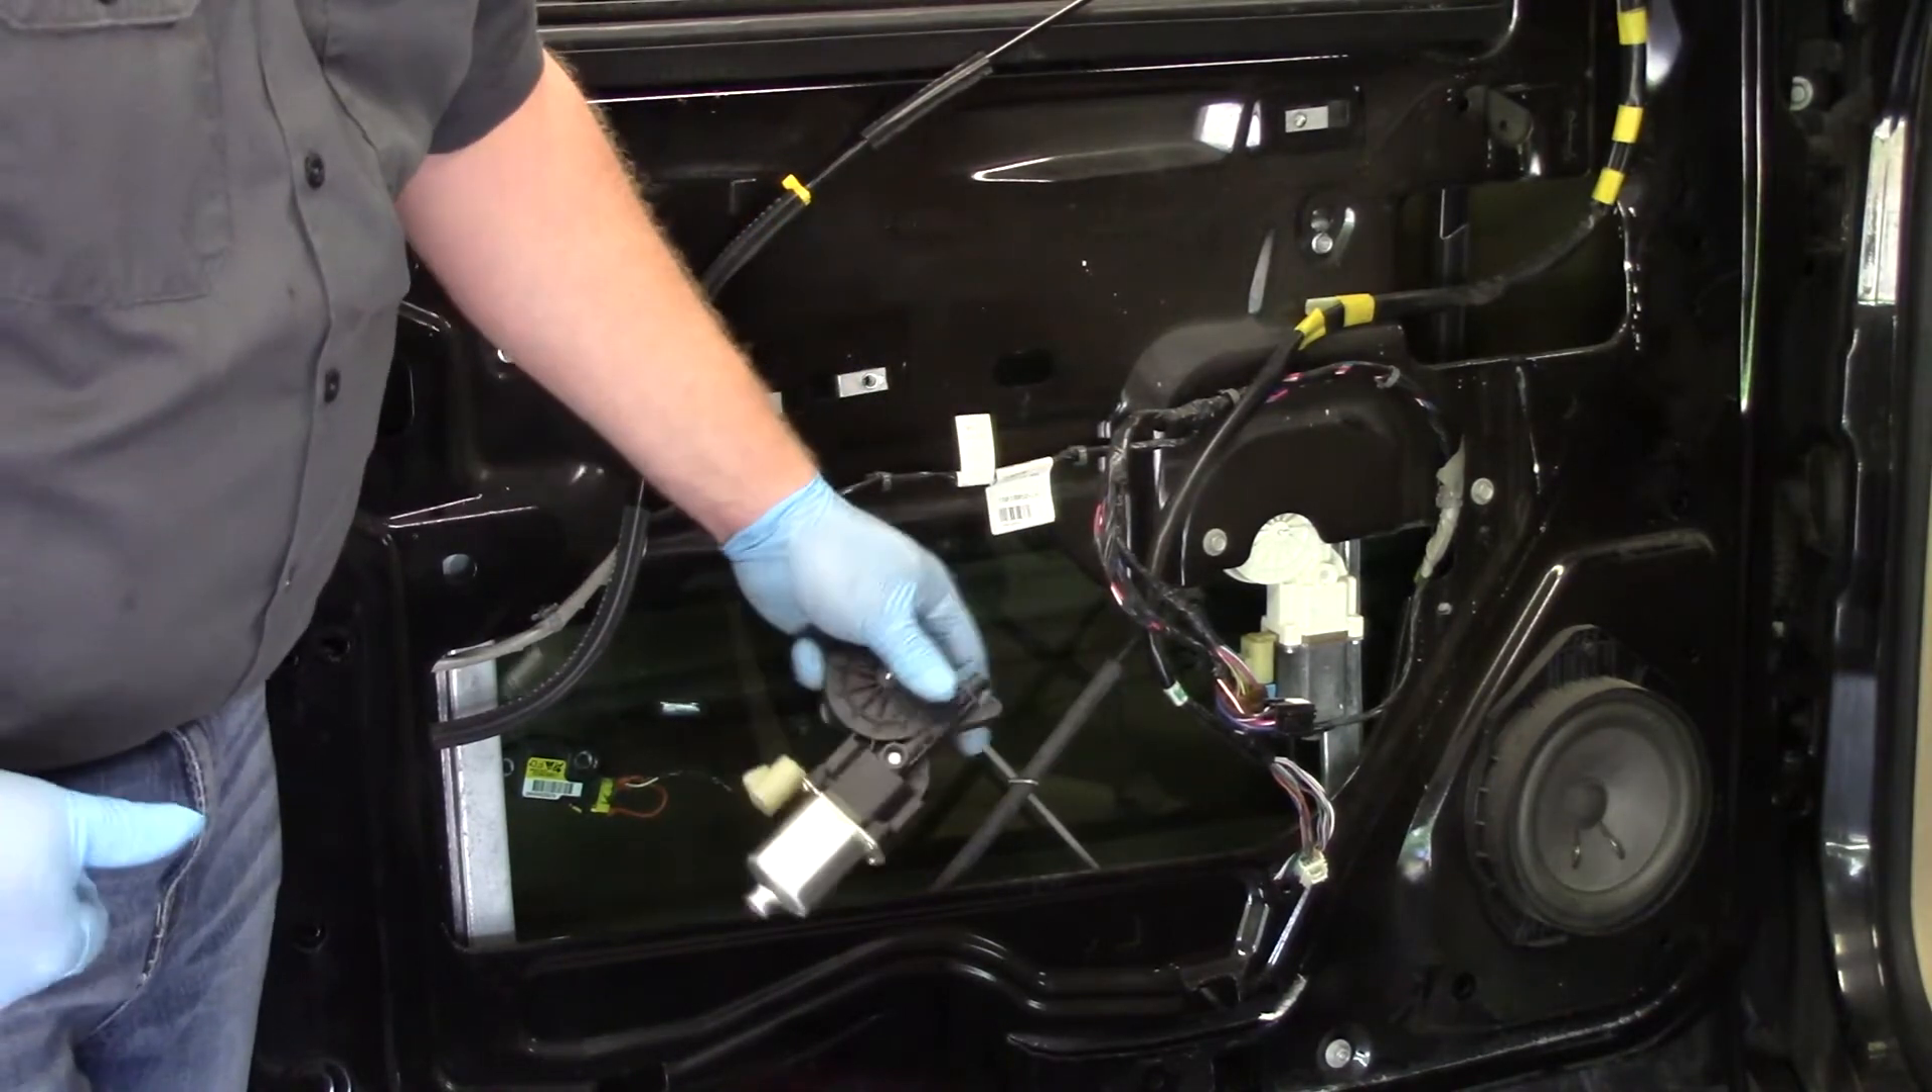So now in order to replace my driver's side front power window motor I've got the door panel off I've got the sound vapor barrier off now we can see the motor right here.